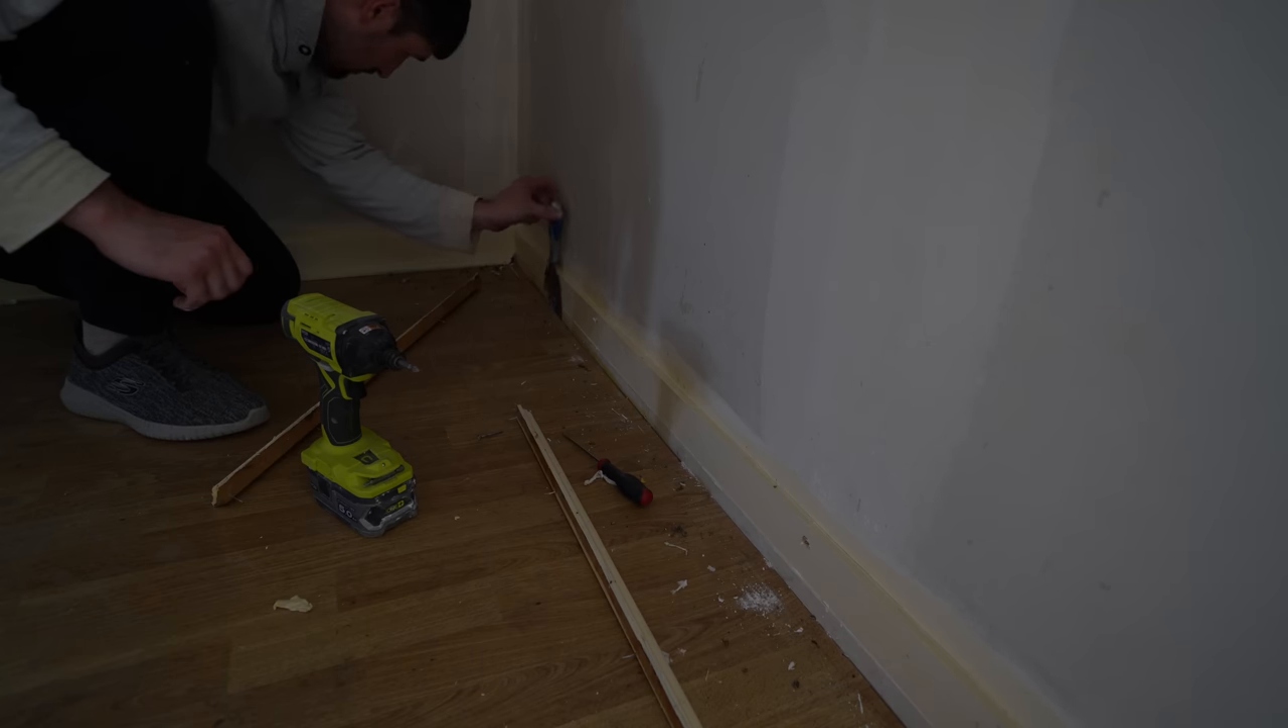I haven't removed the skirting board yet. There we go.